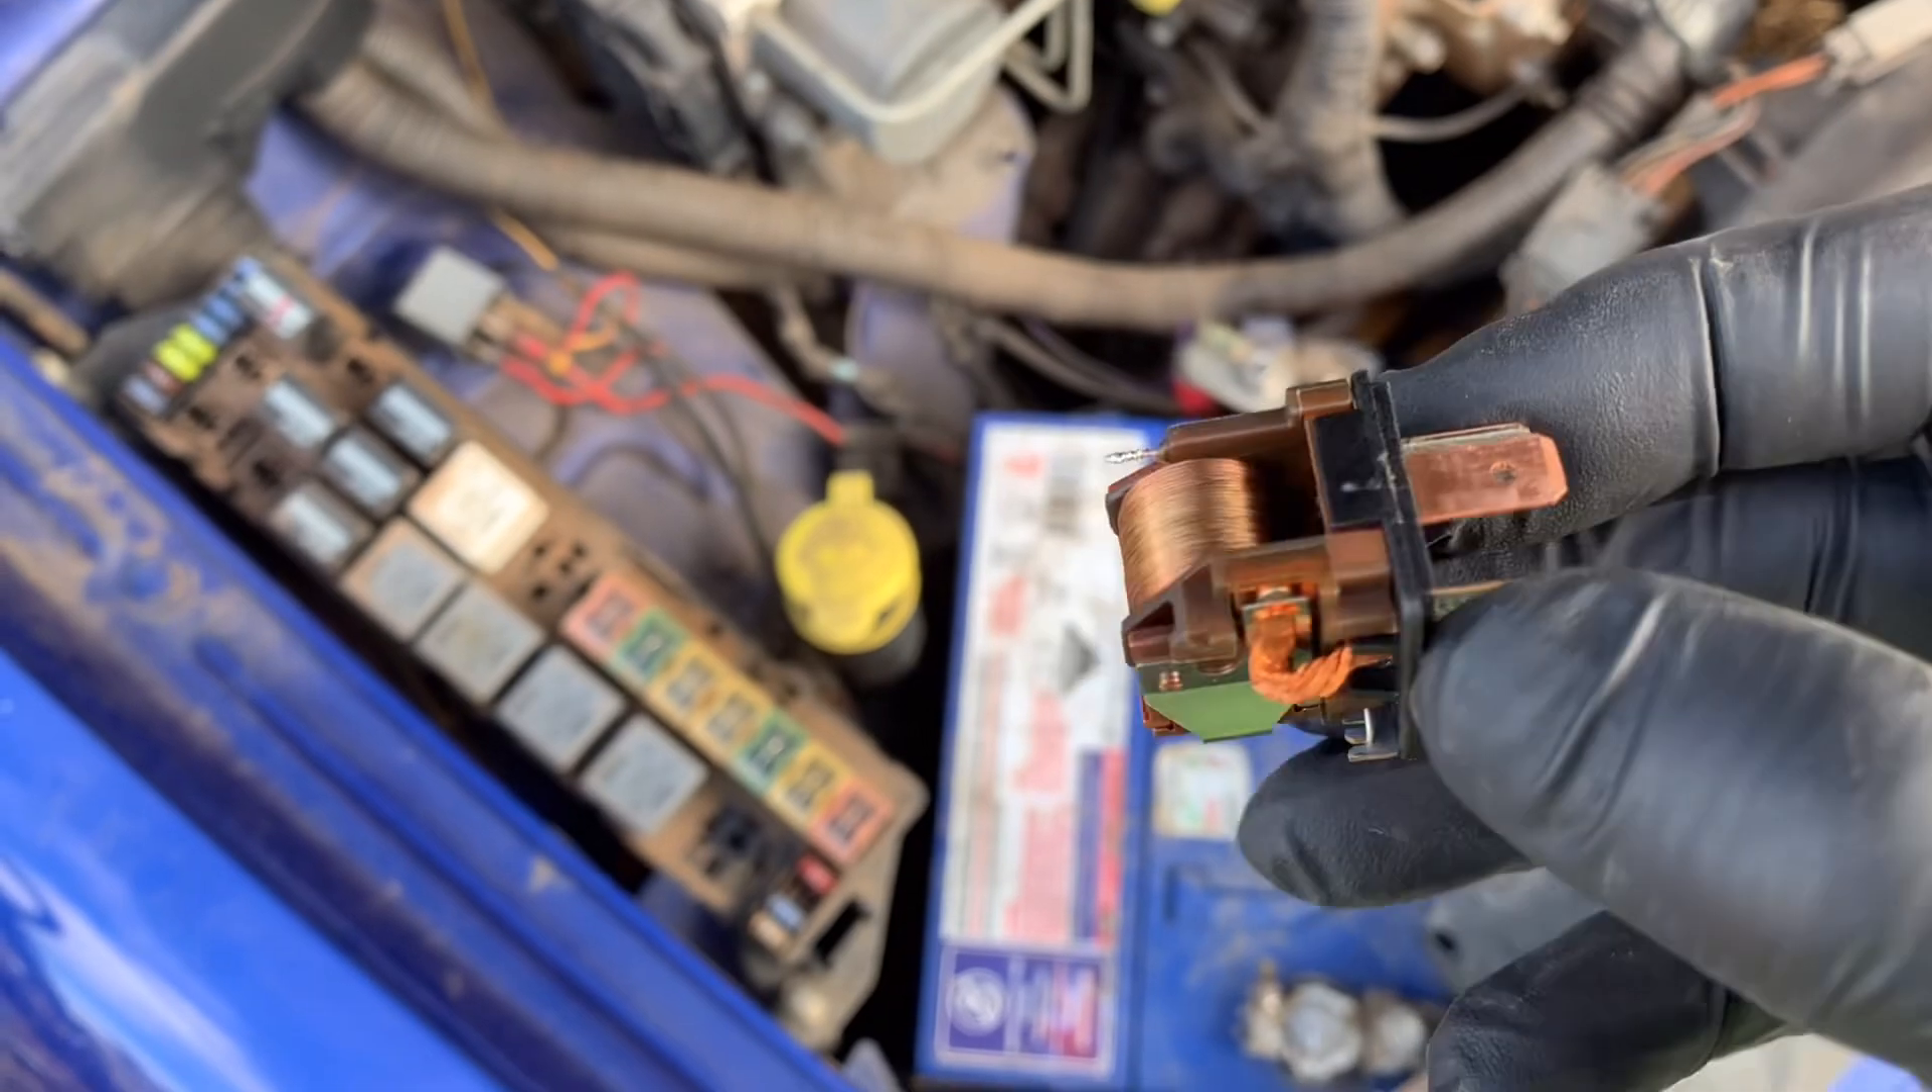Now, this is what the relay looks like with the cover off.